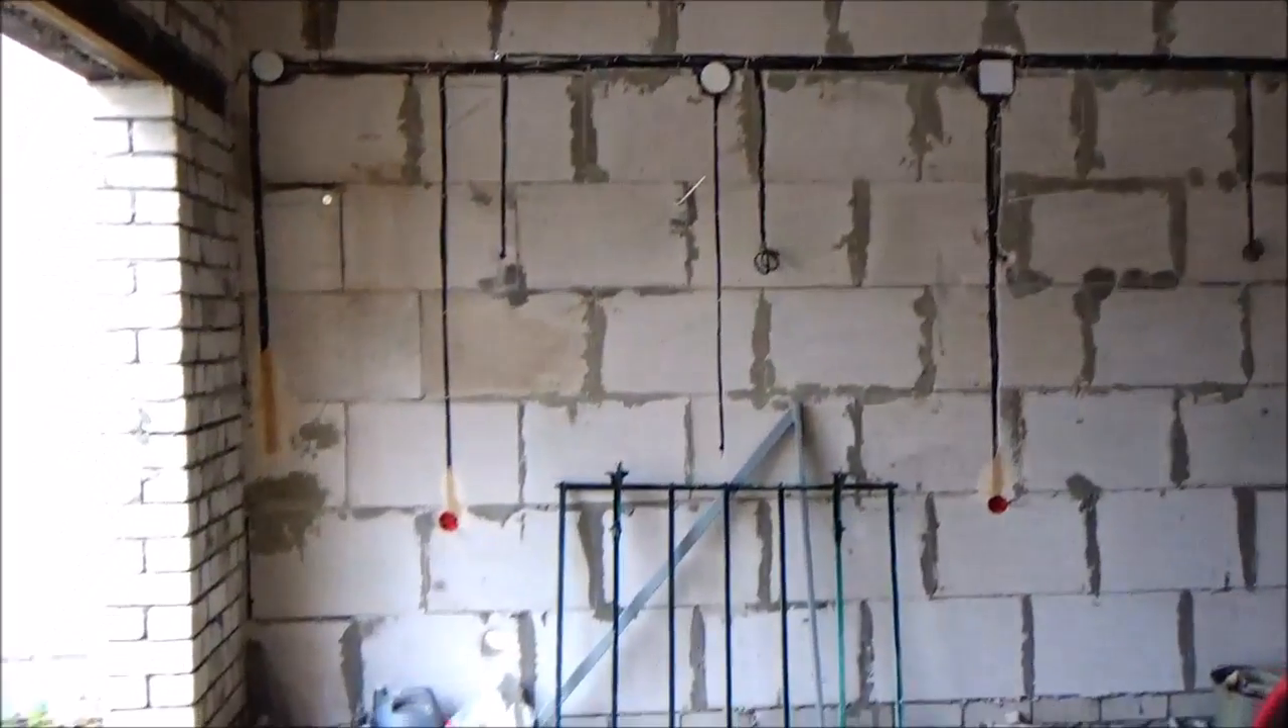Значит все установлено выключатели розетки еще пока не стоят.